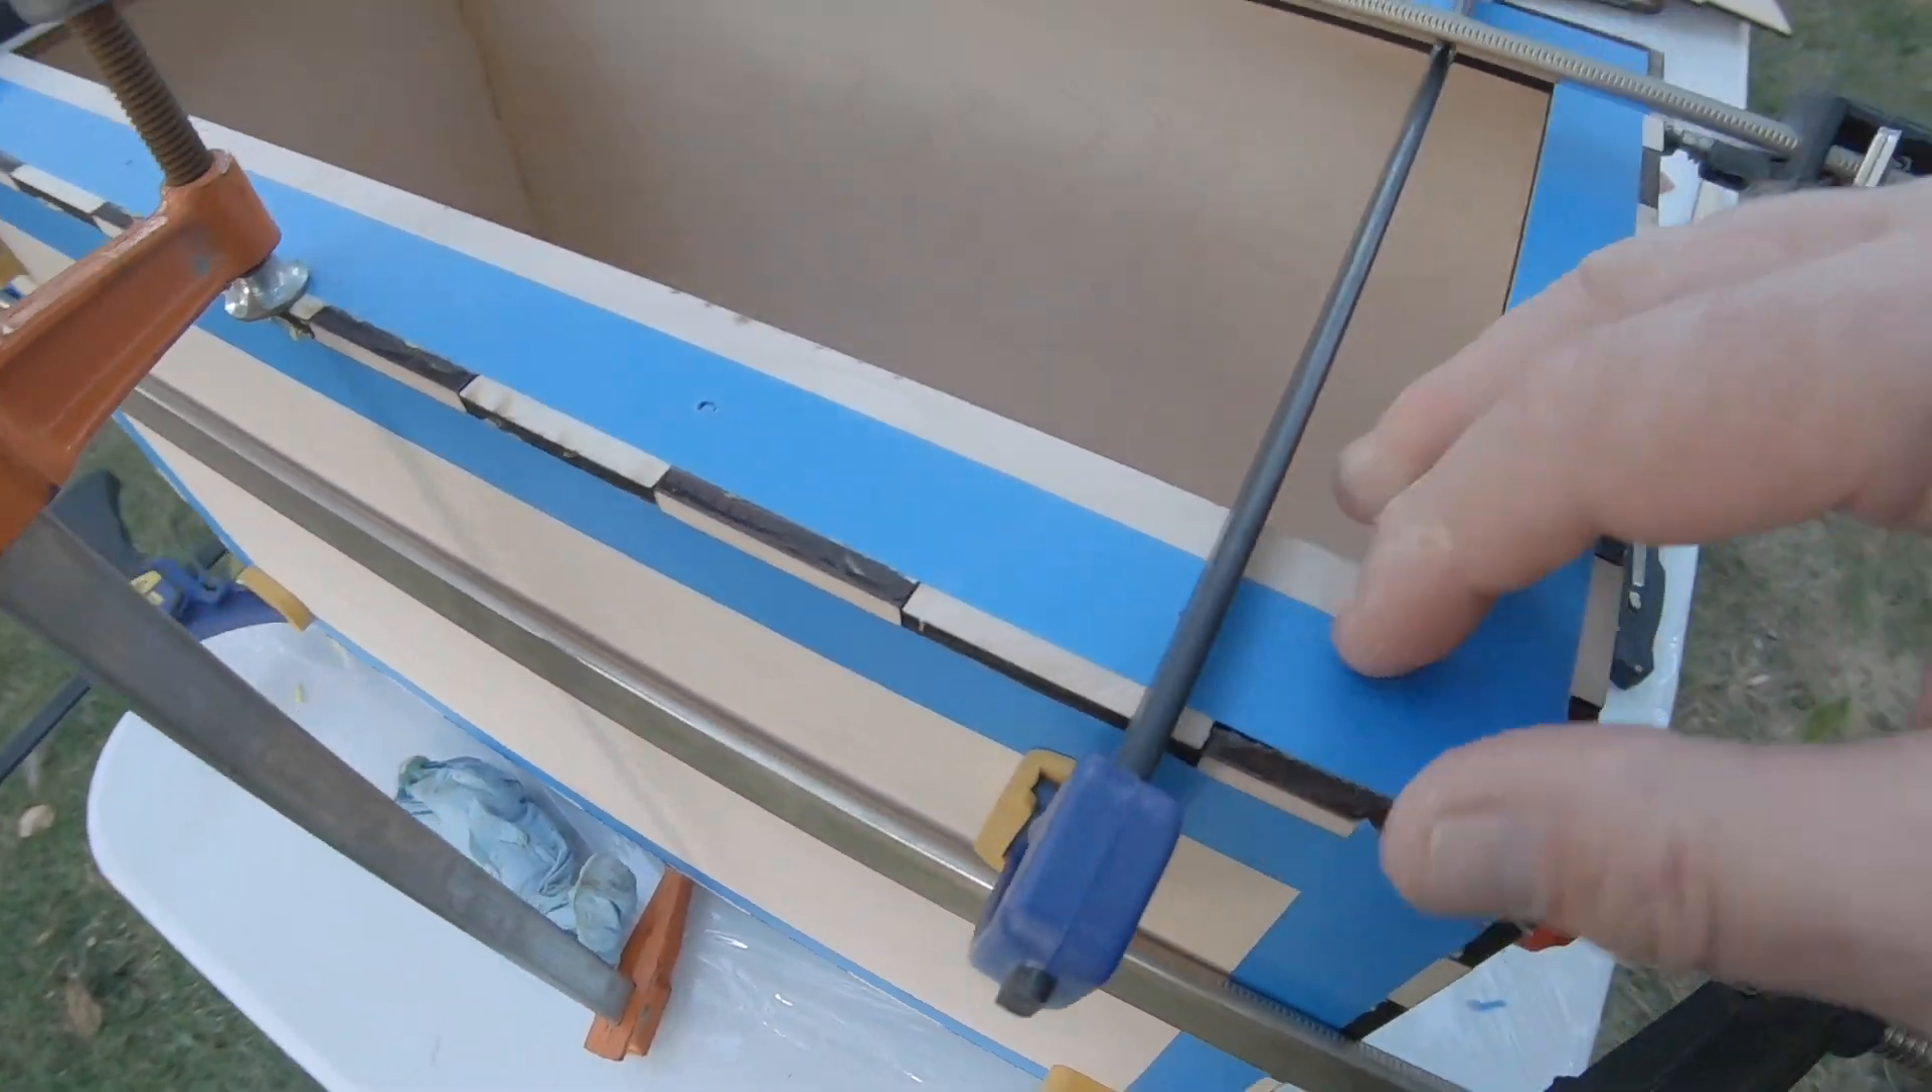Of course, I put glue on all the edges of all the finger joints. Got them pushed in there. Got them clamped.